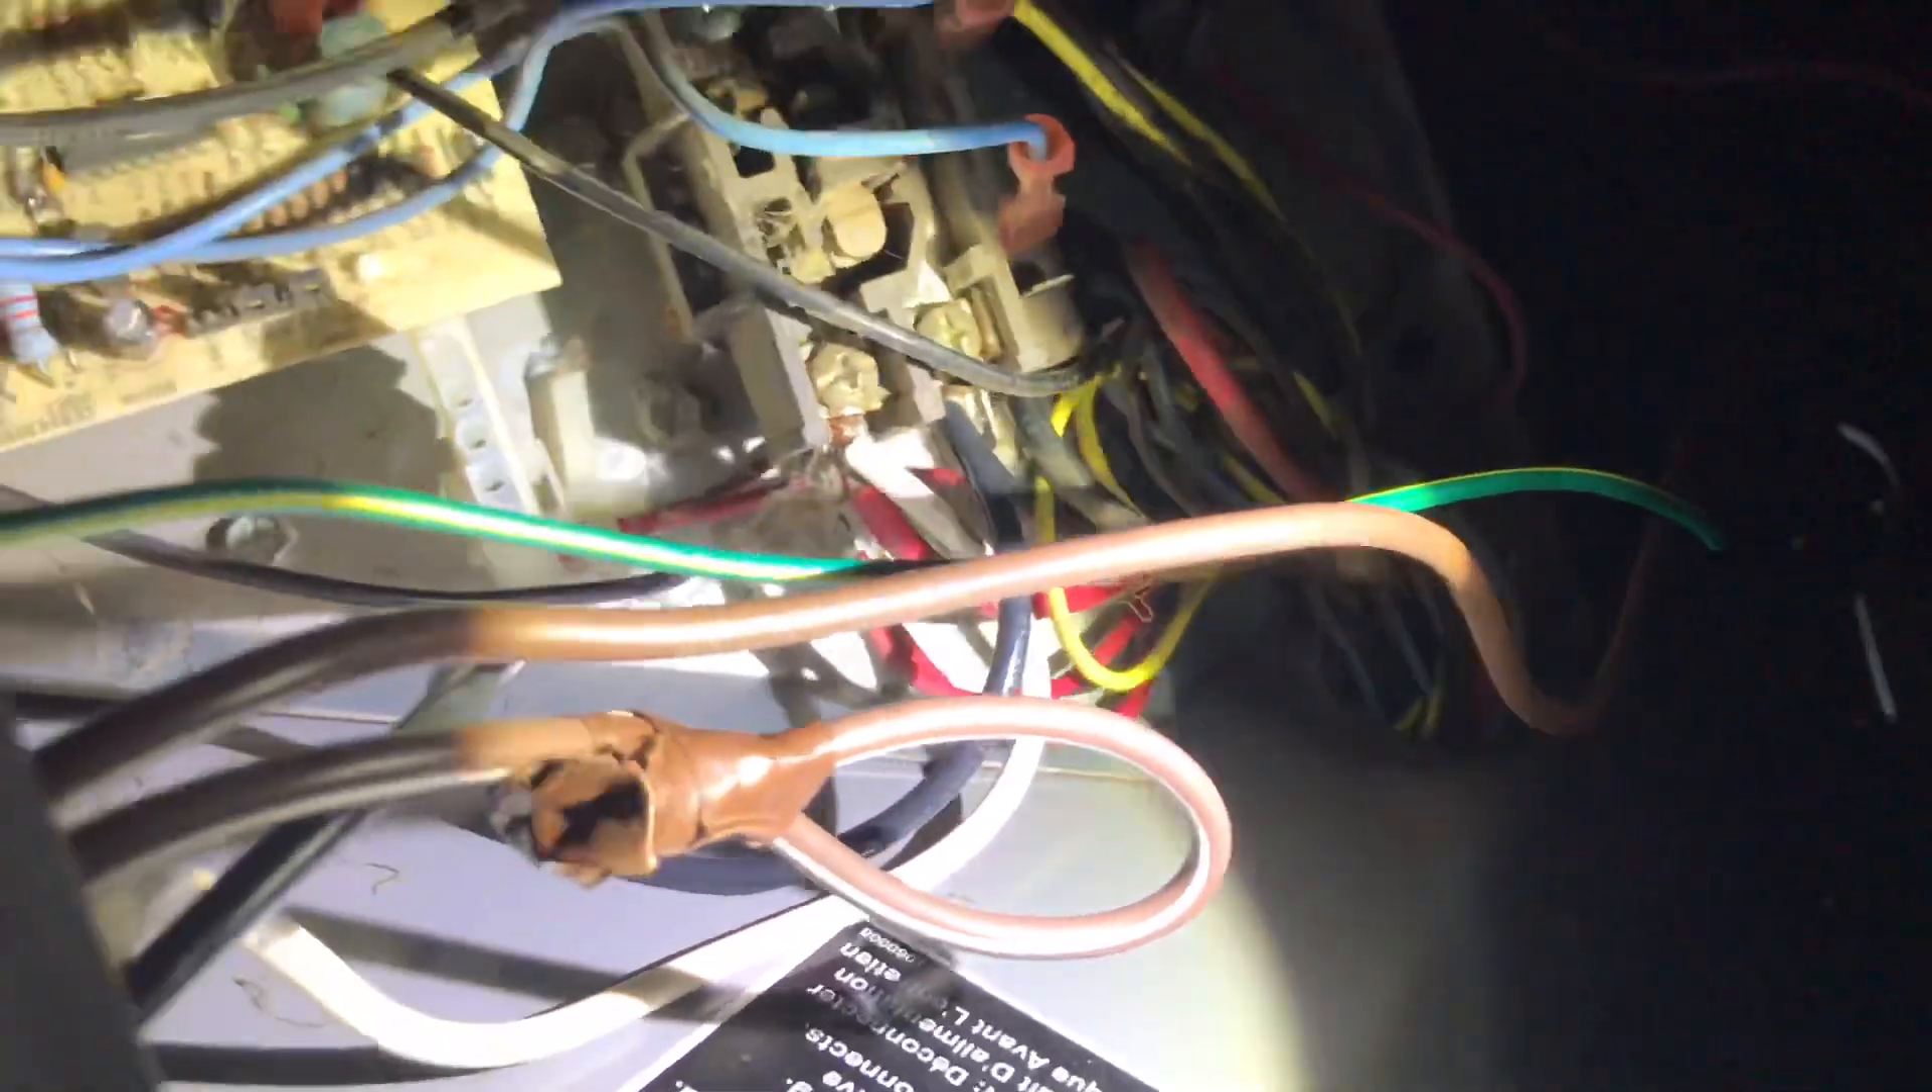The brown and white I just capped off, crimped a connector on it and tape the fire out of it because it's not necessary.